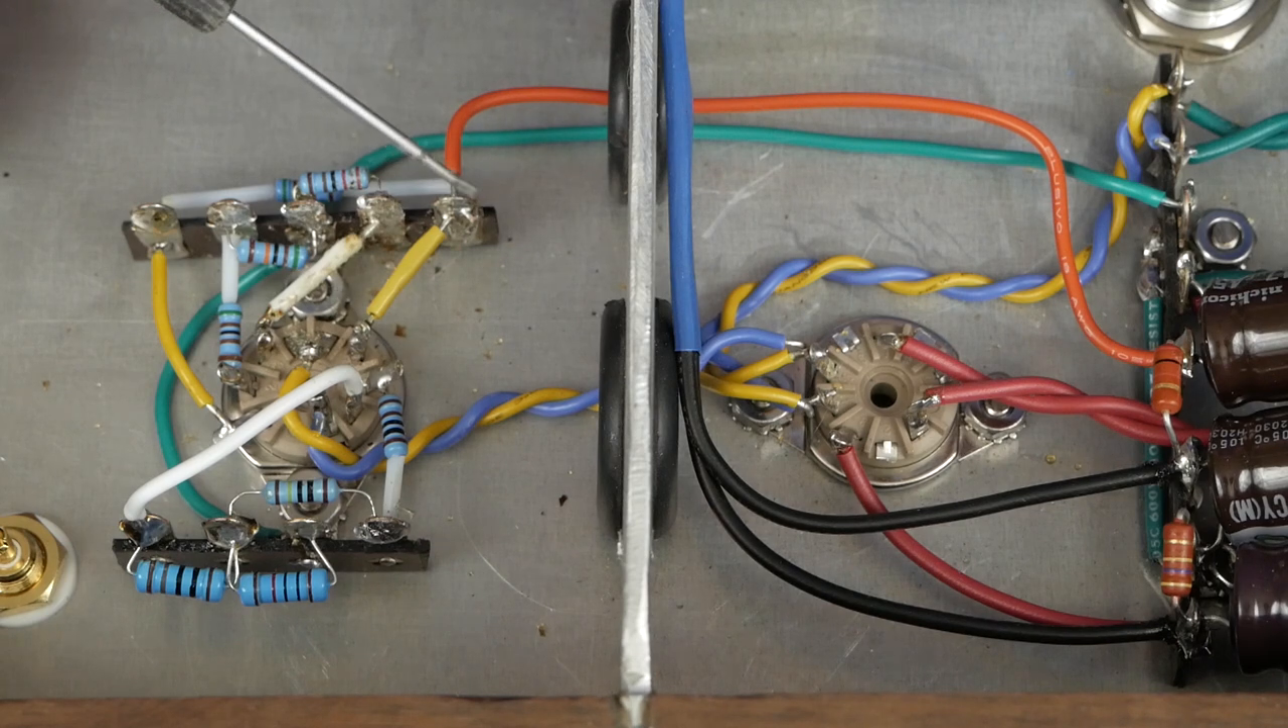So I also went ahead and ran this power lead from this plate tie point here where both the plates are connected.